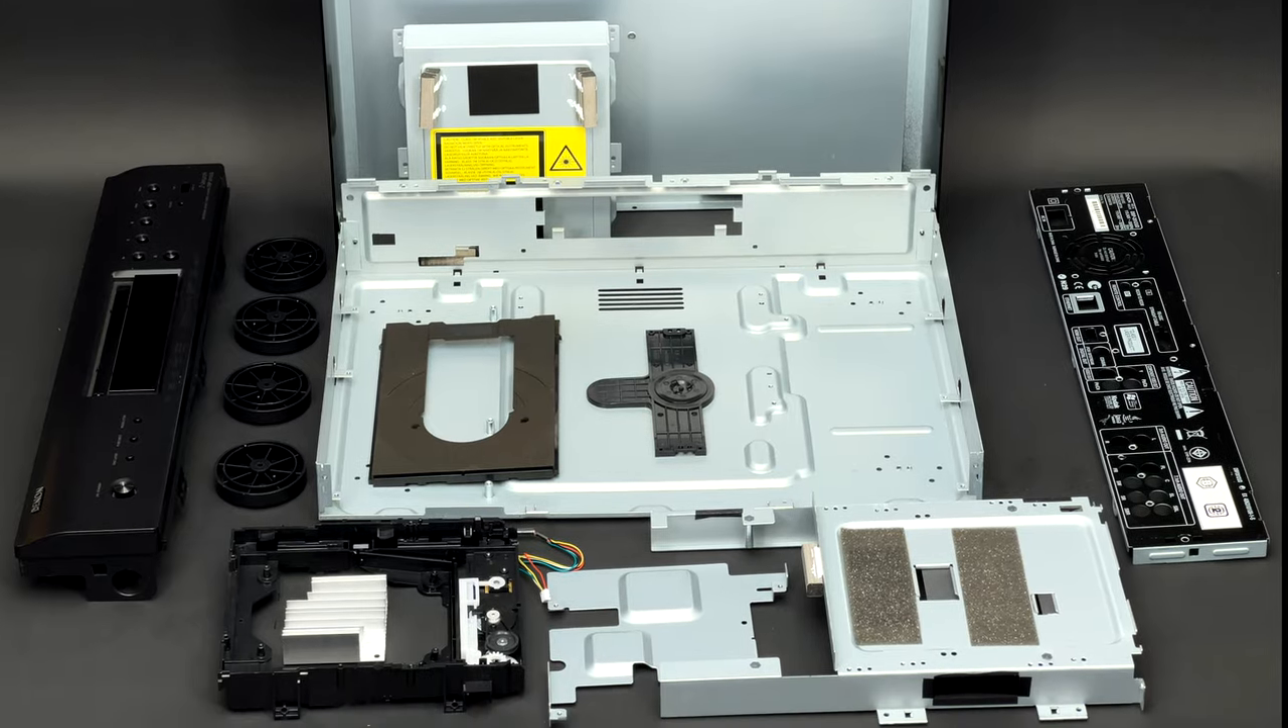Now Denon DBP 2012 UD is fully disassembled.